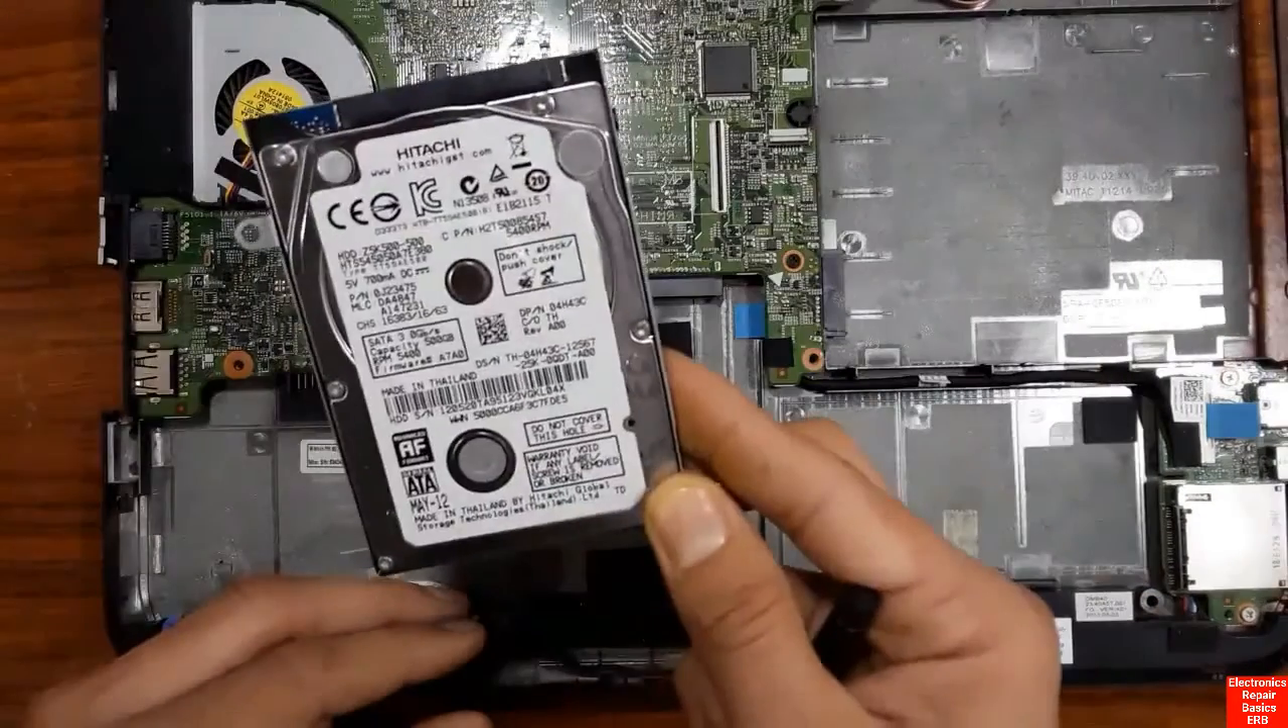Now the hard disk drive is removed.